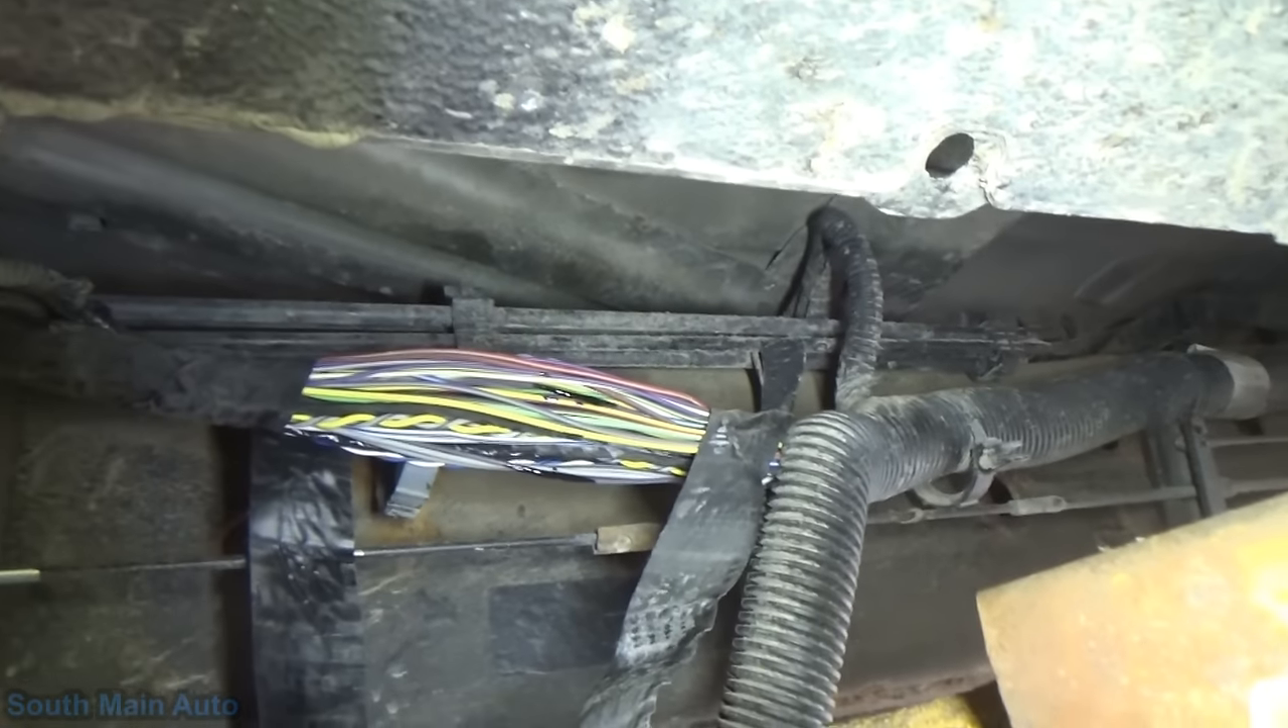We've got this spot in the harness up here that we've got to tape up and put back together.